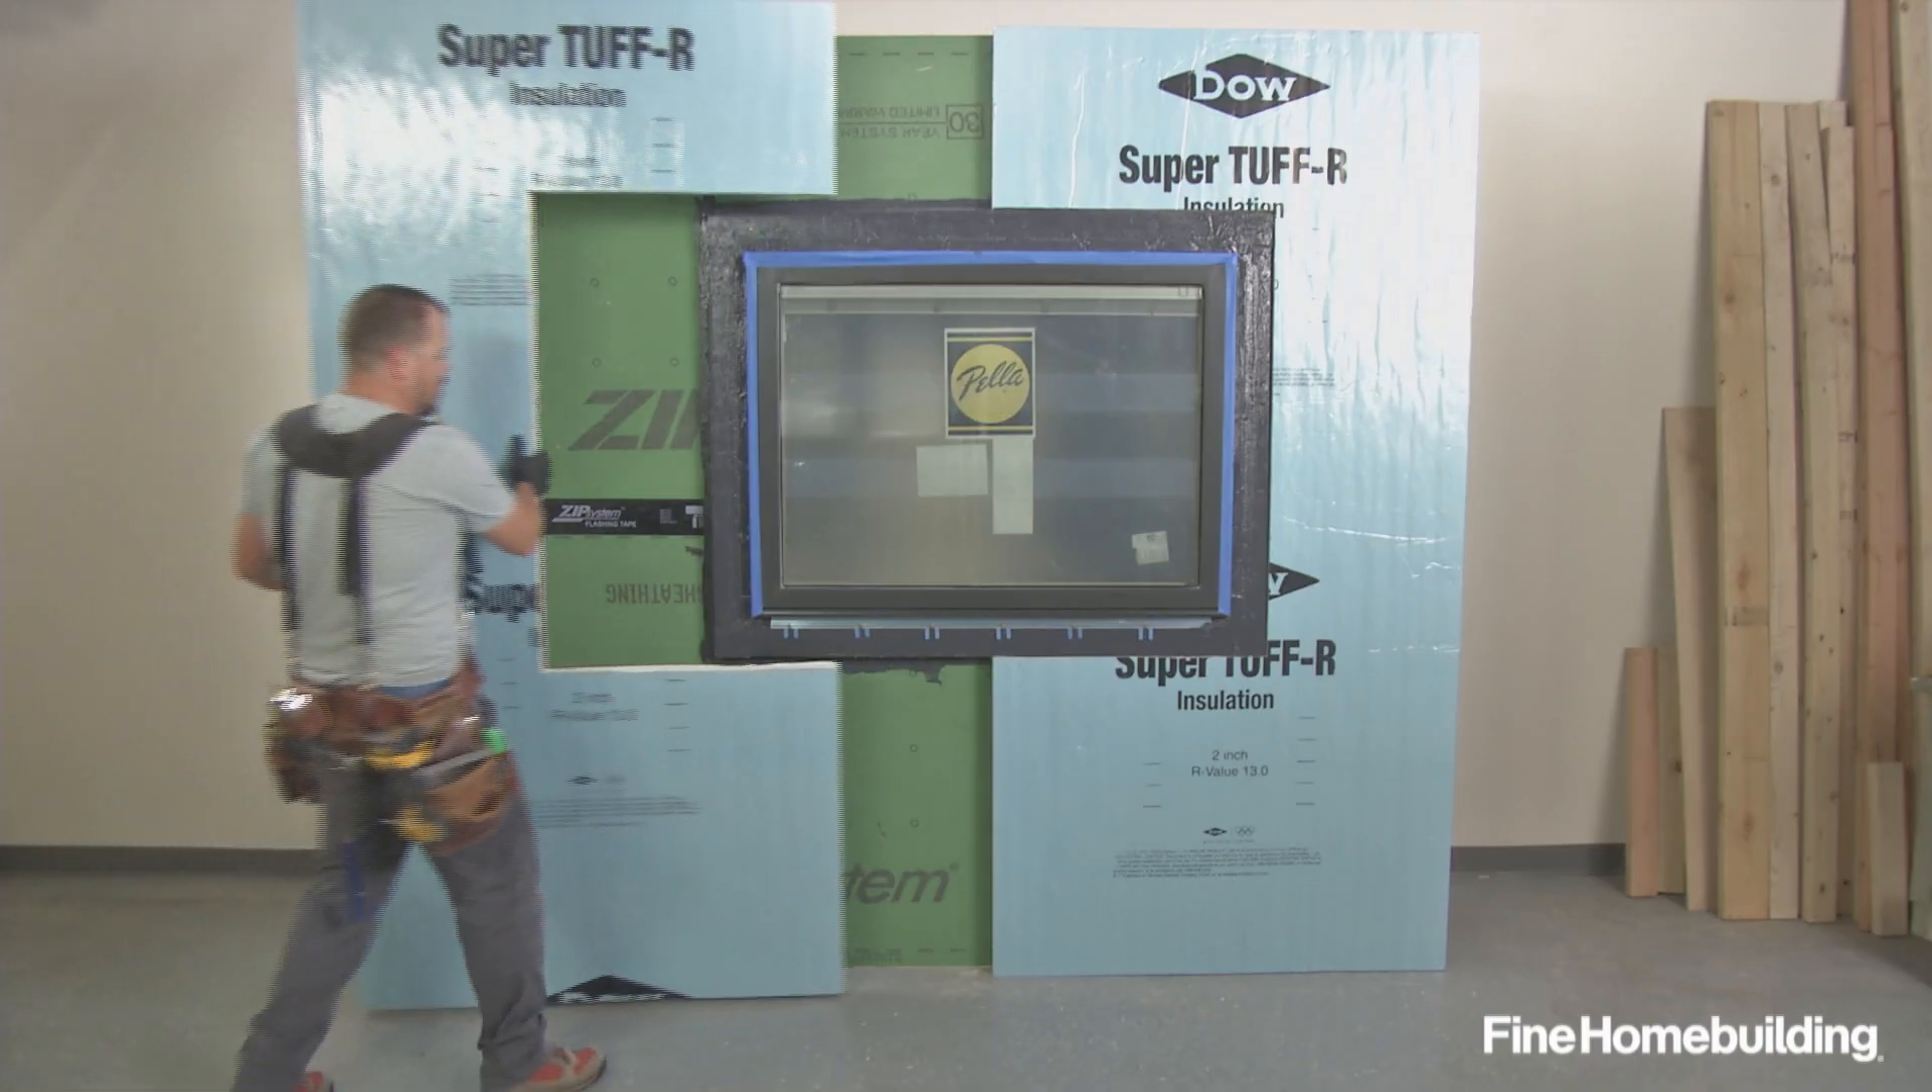The only thing that's left is removing our tape.